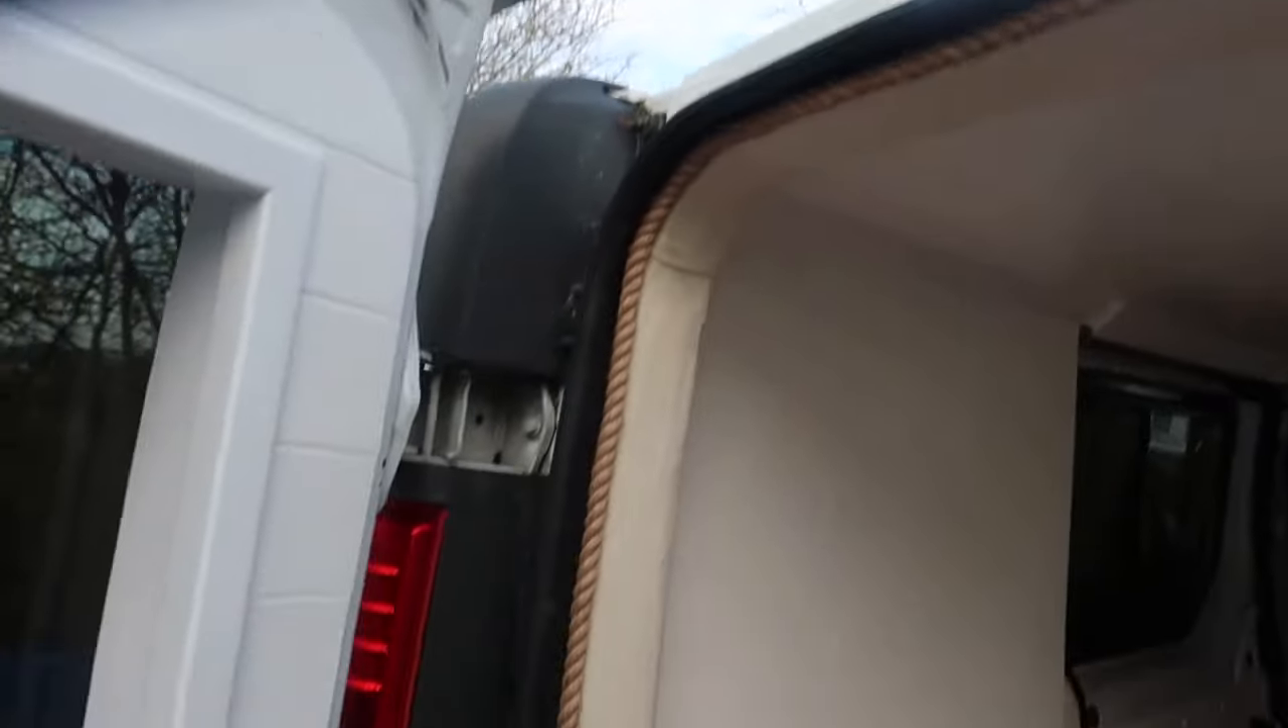So we've got this rope trim fixed in place which is making that edge nice and neat.